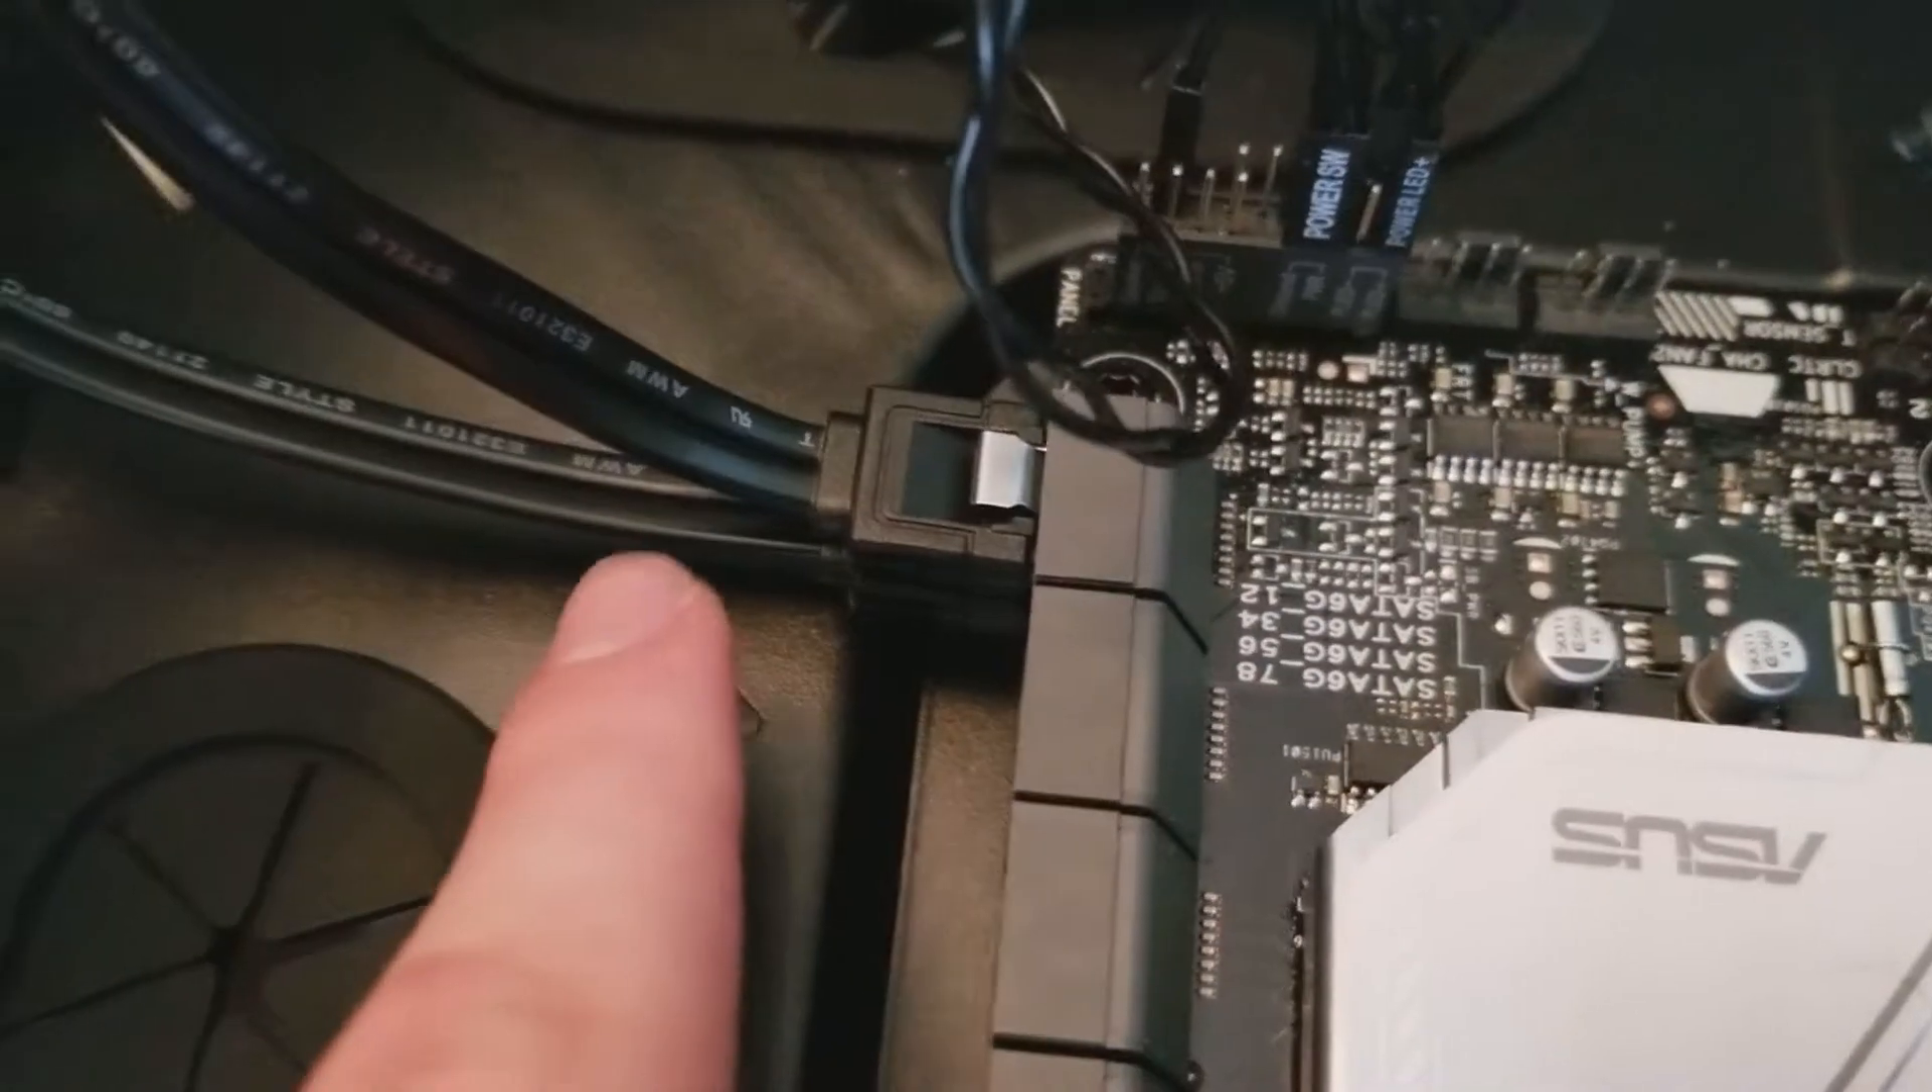So far we have USB 3 connections, various power on, reset, all that stuff, and we have a couple of SATA cables set up for the drives.